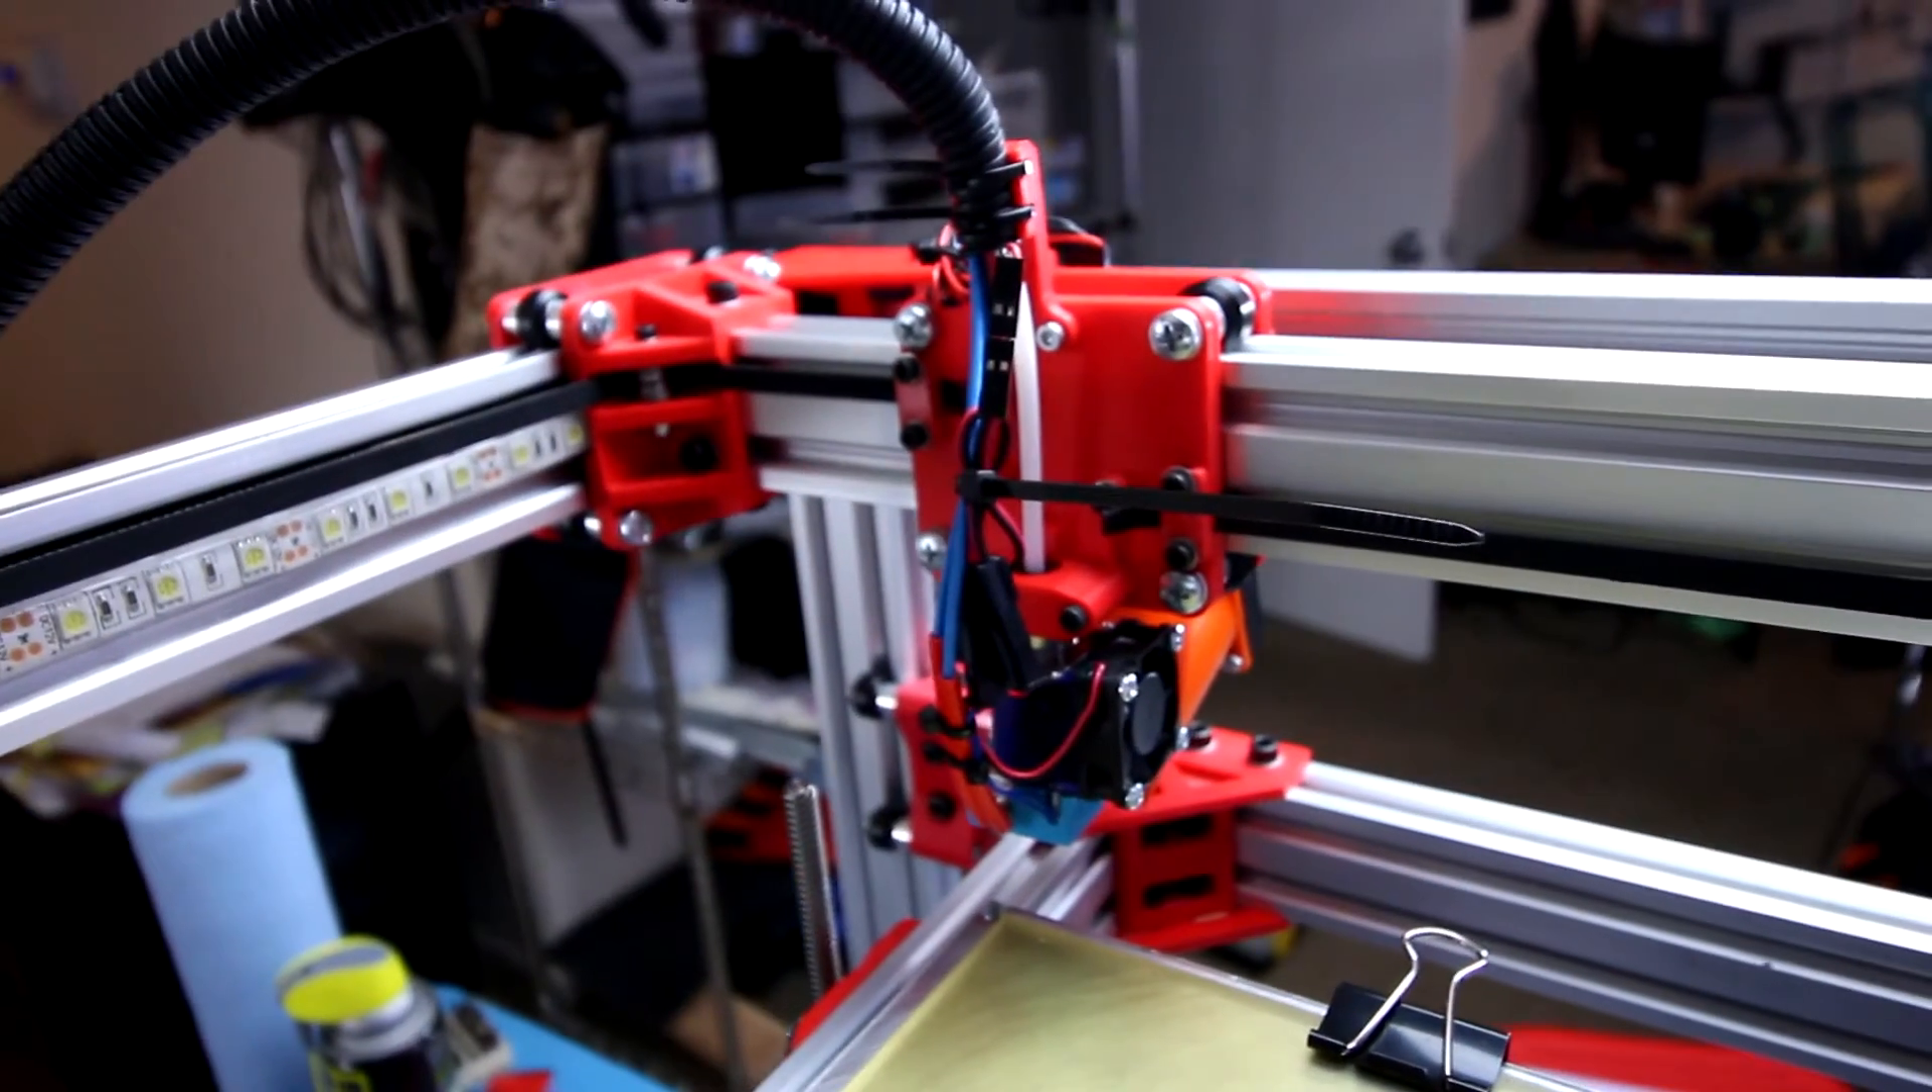Okay, I went ahead and got the wiring harness plumbed up here.